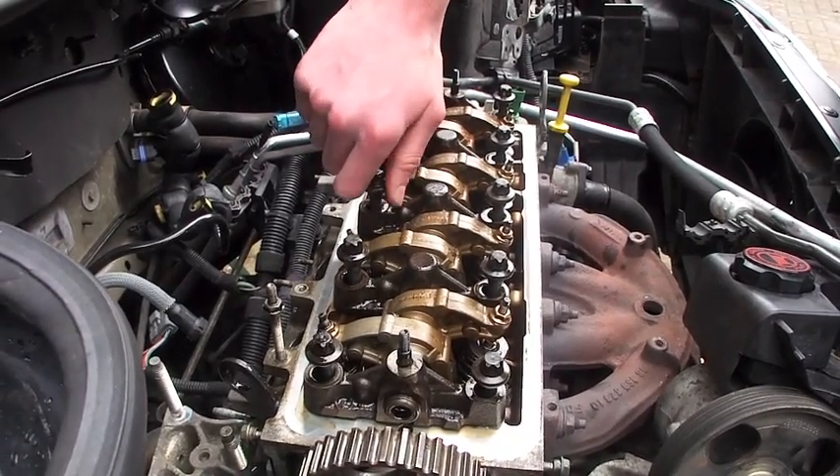We put the cylinder head back on and the rocker assembly and we're just finger tightening the bolts down.